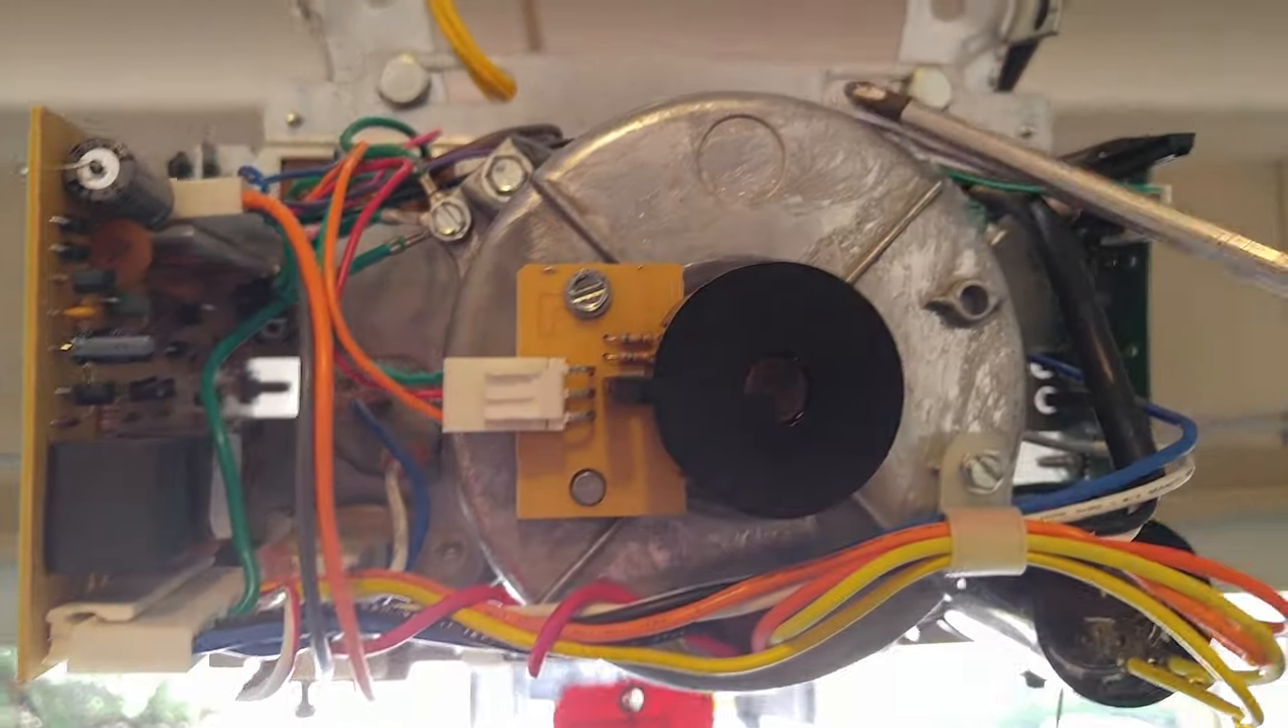So now that we have the cover off we can see a circuit board we can see a motor or we can see a start capacitor right here.